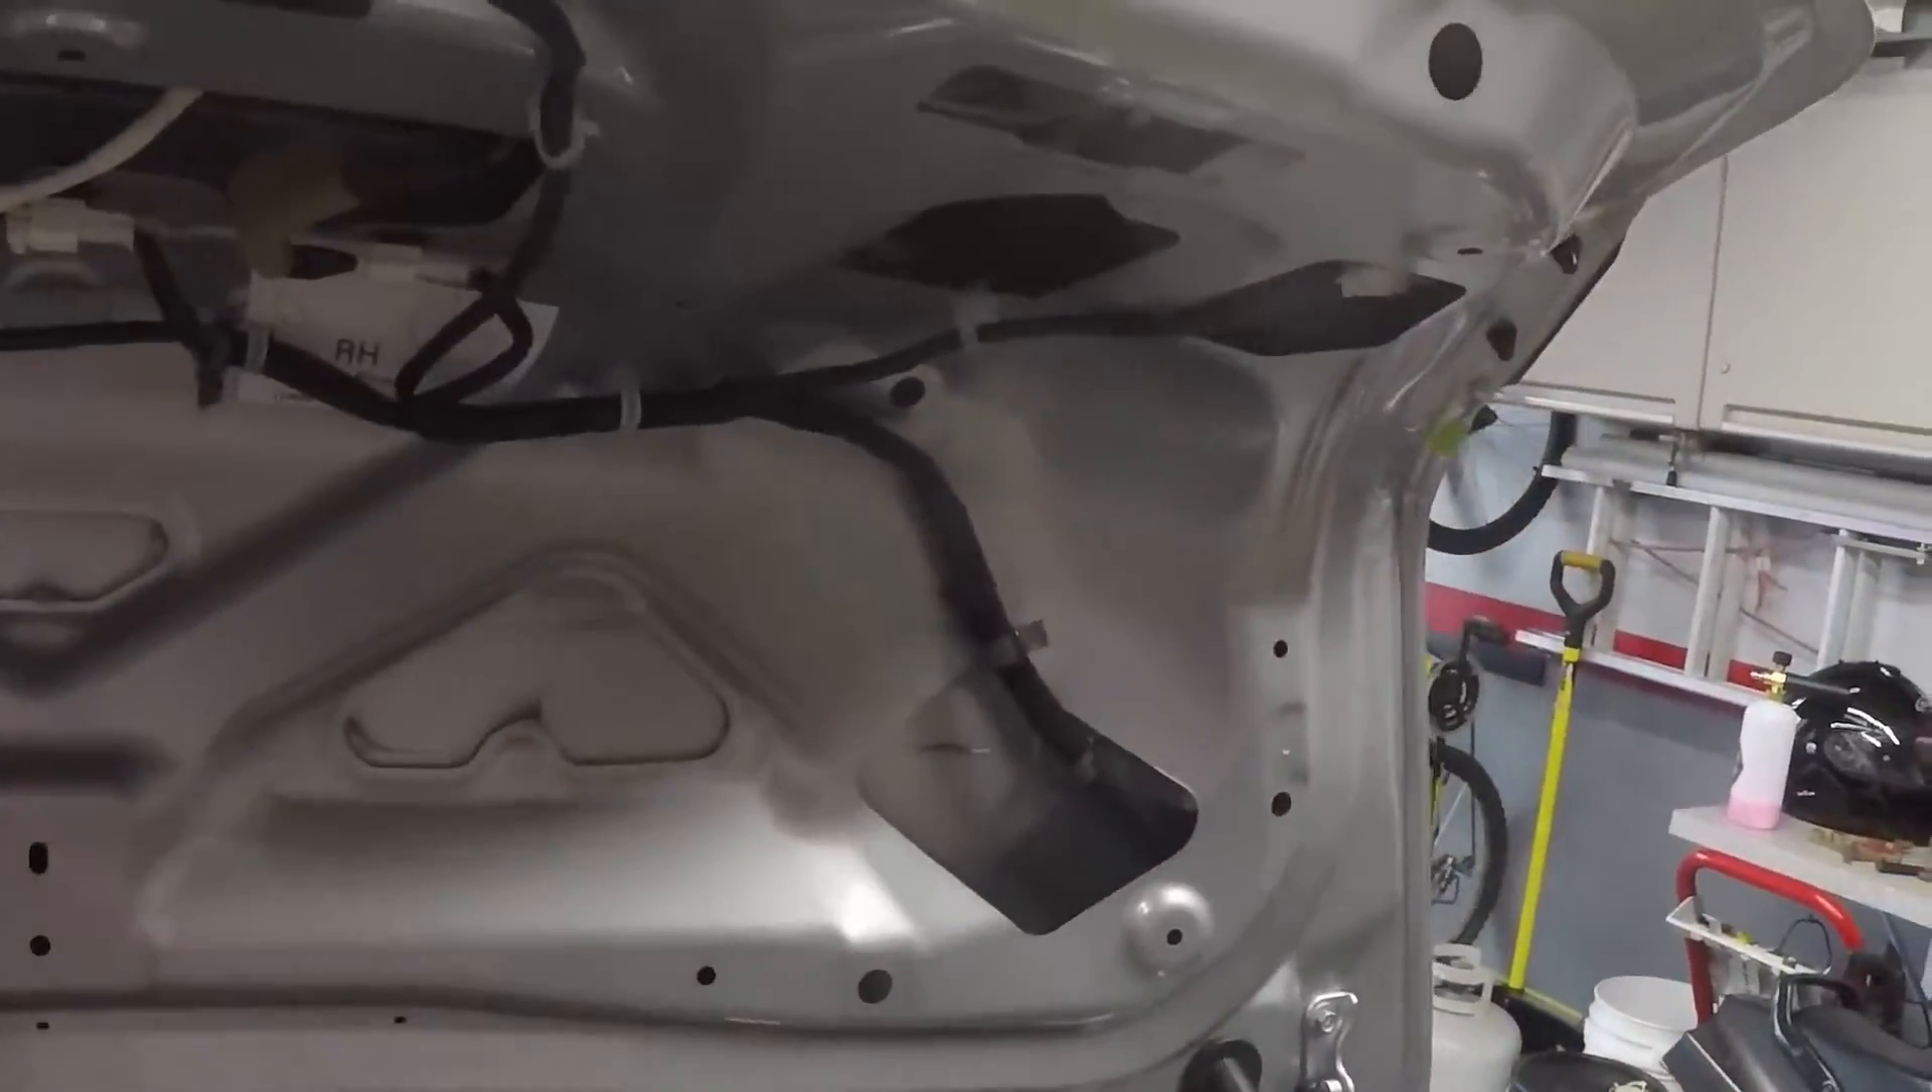Okay so where we are at is as you can see the the inner trunk liner has been removed.